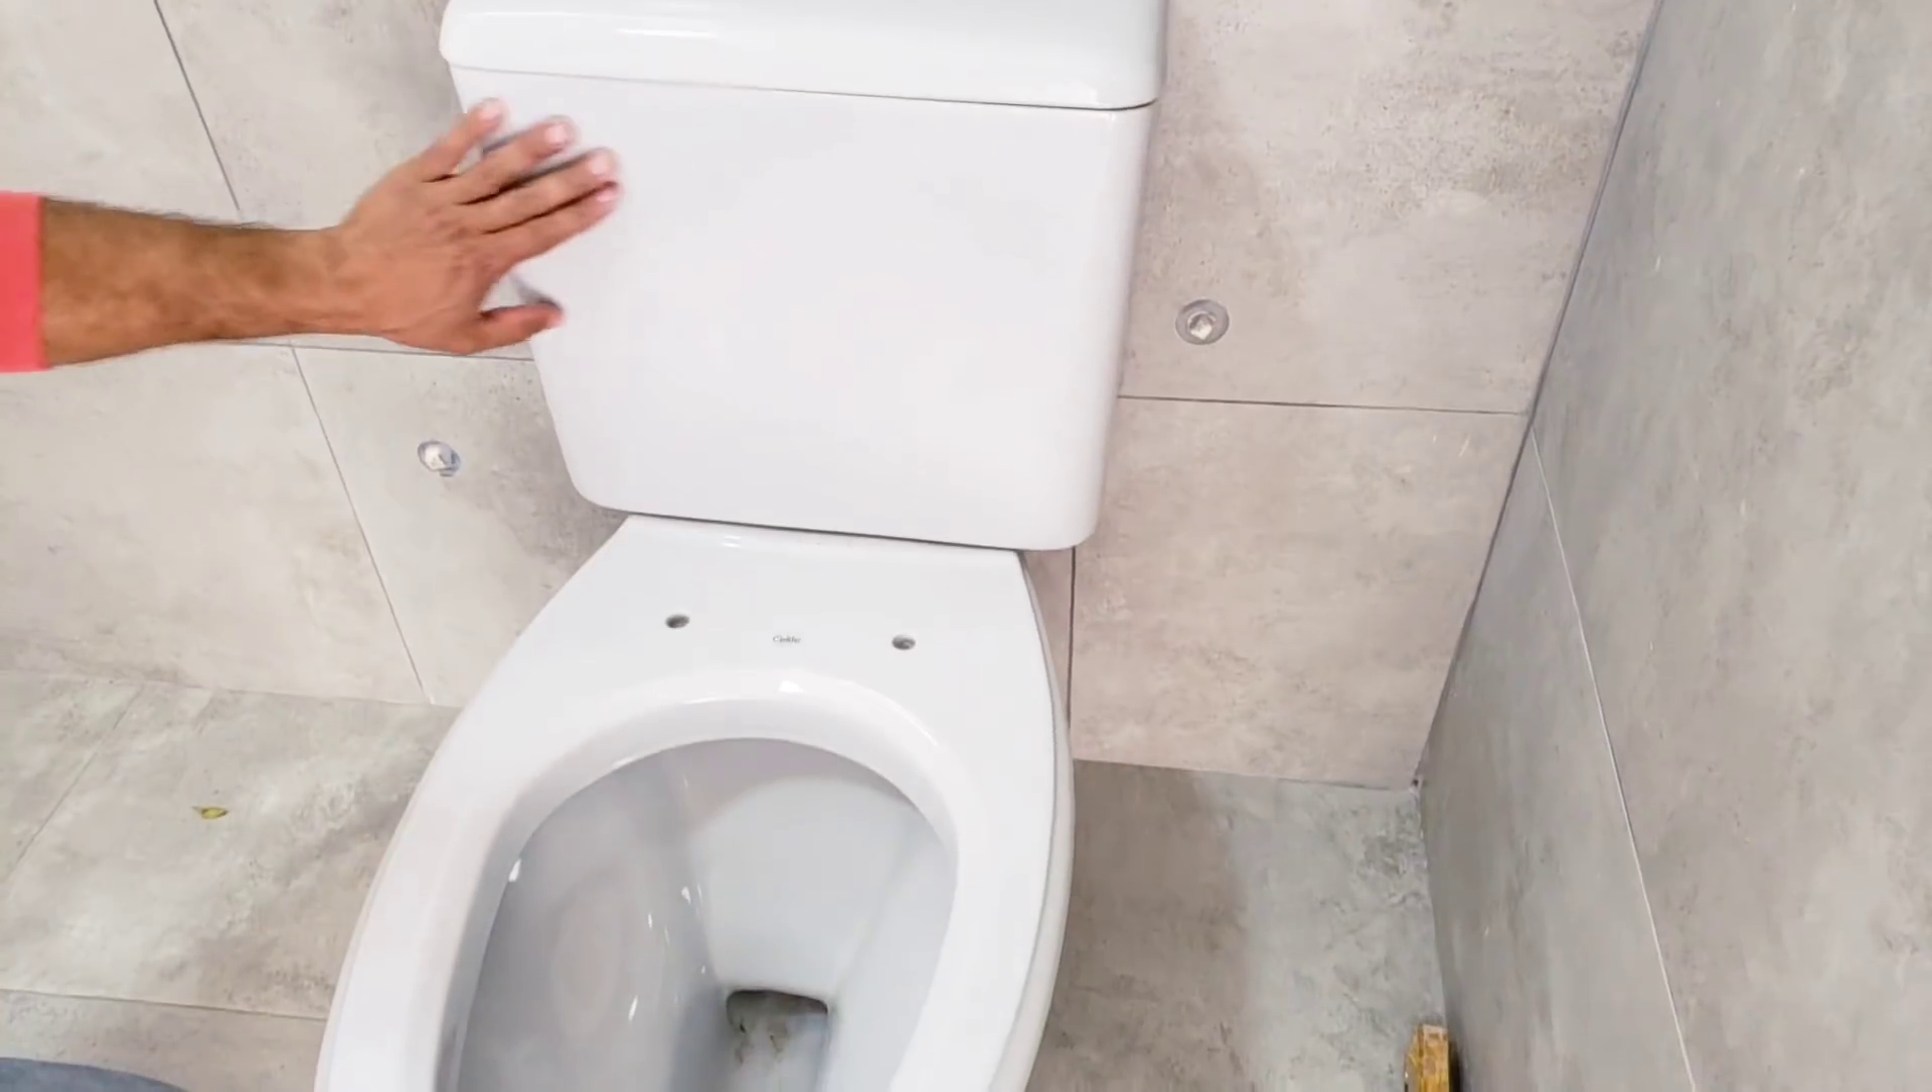Agora aqui já está pronta a instalação da parte da caixa.